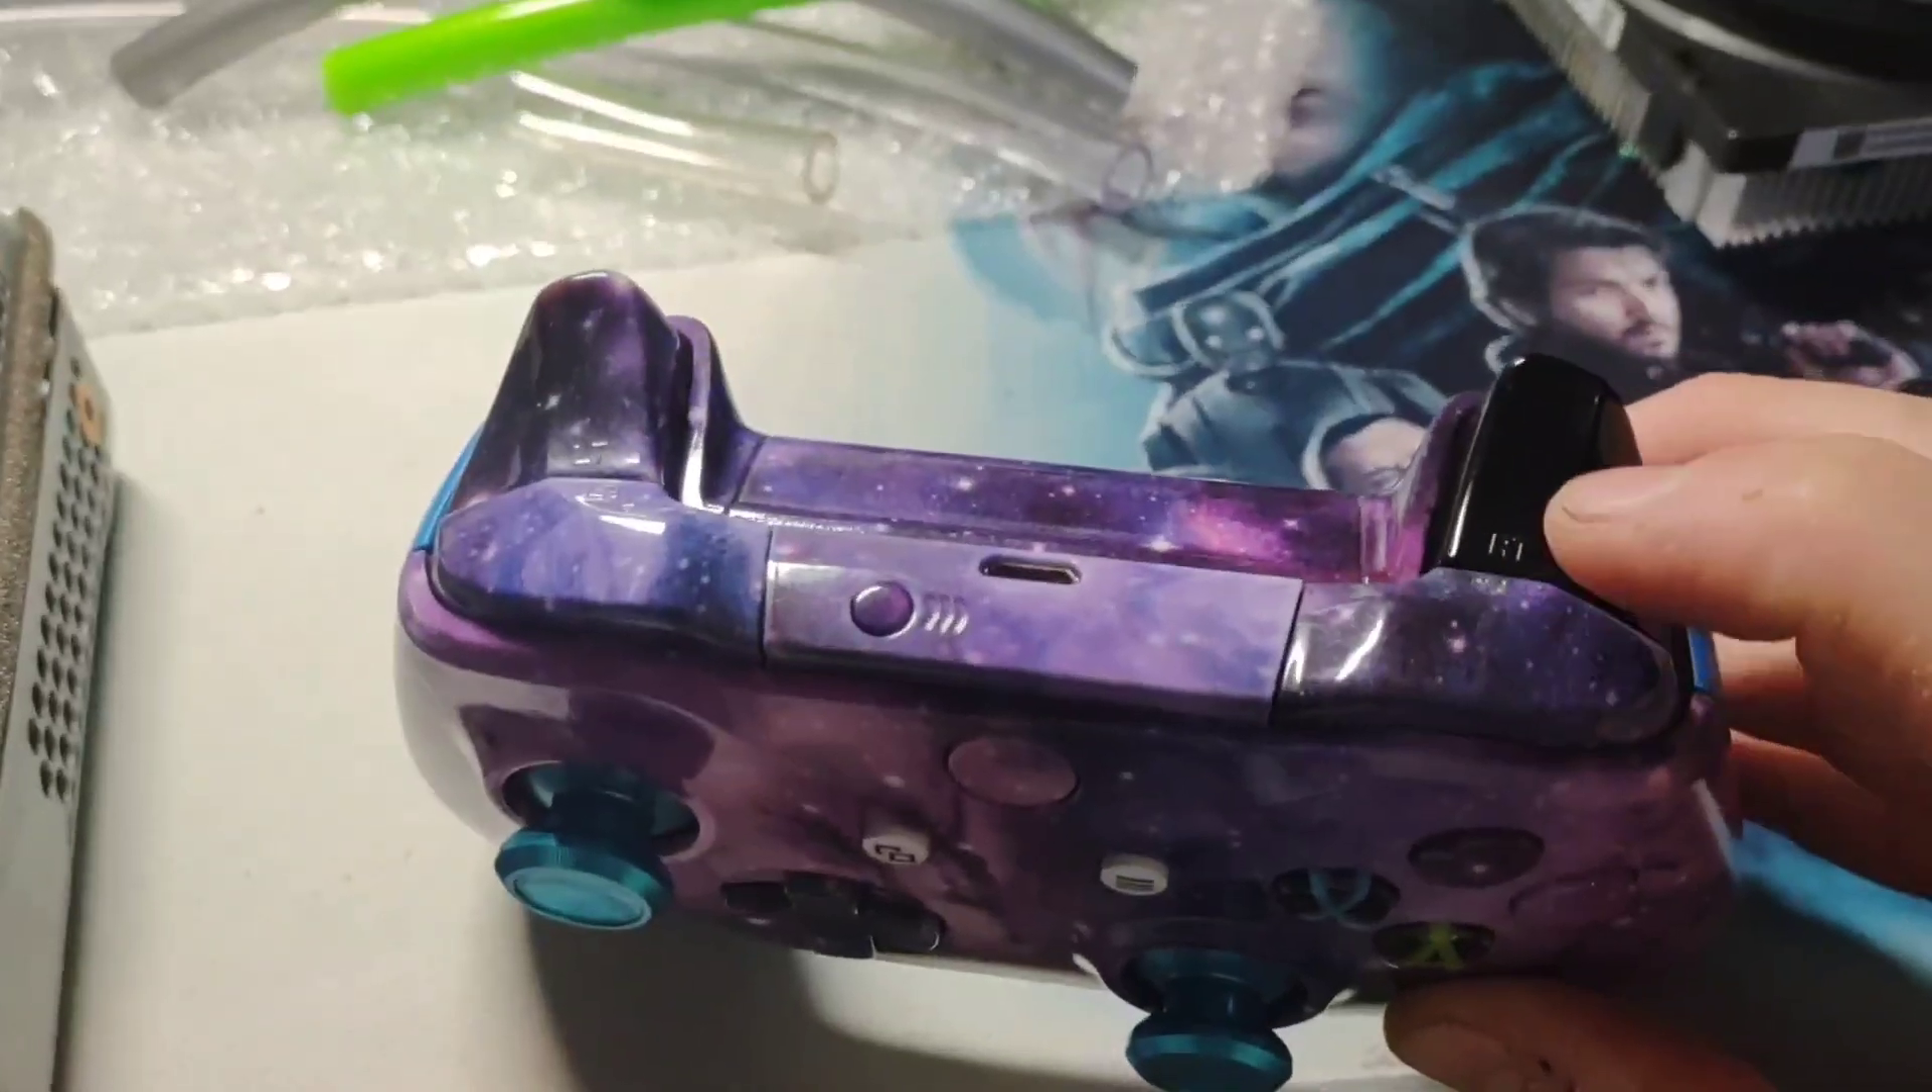I replaced the bumpers with the galaxy ones that came with this kit.